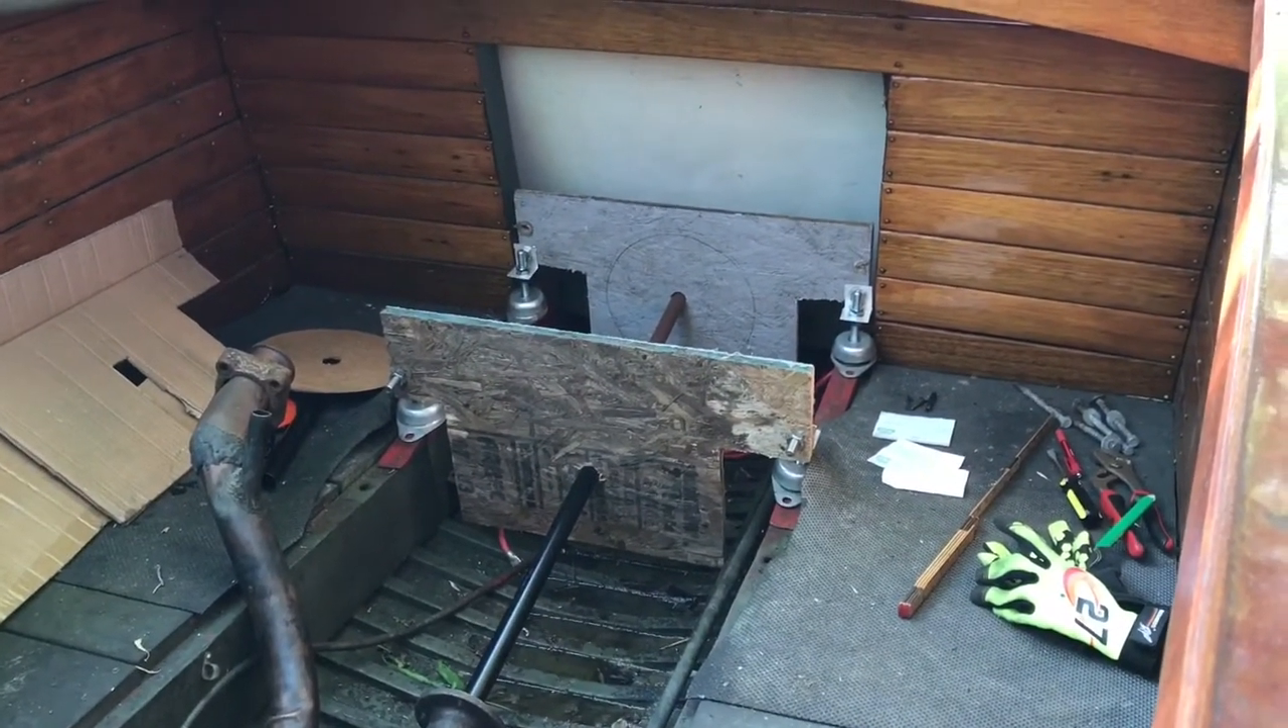So I now have the plywood sheets fitted where they need to go.